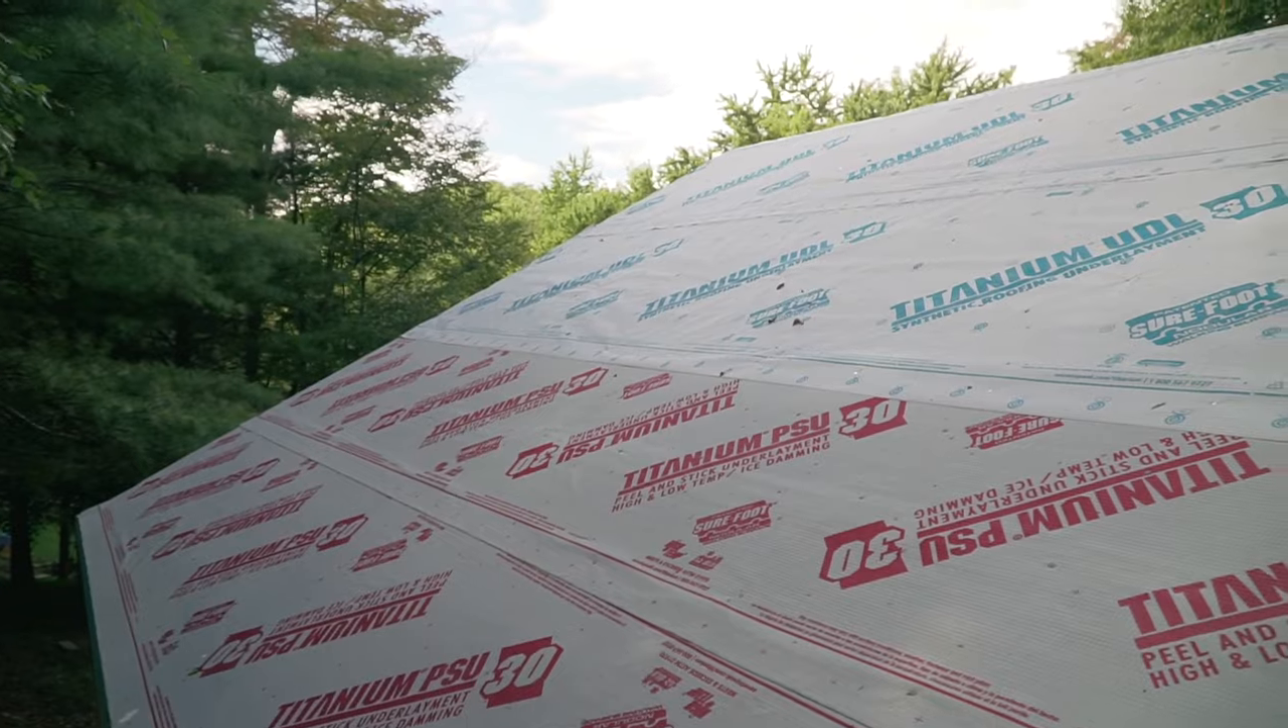So I'm finally done installing the roofing underlayment.